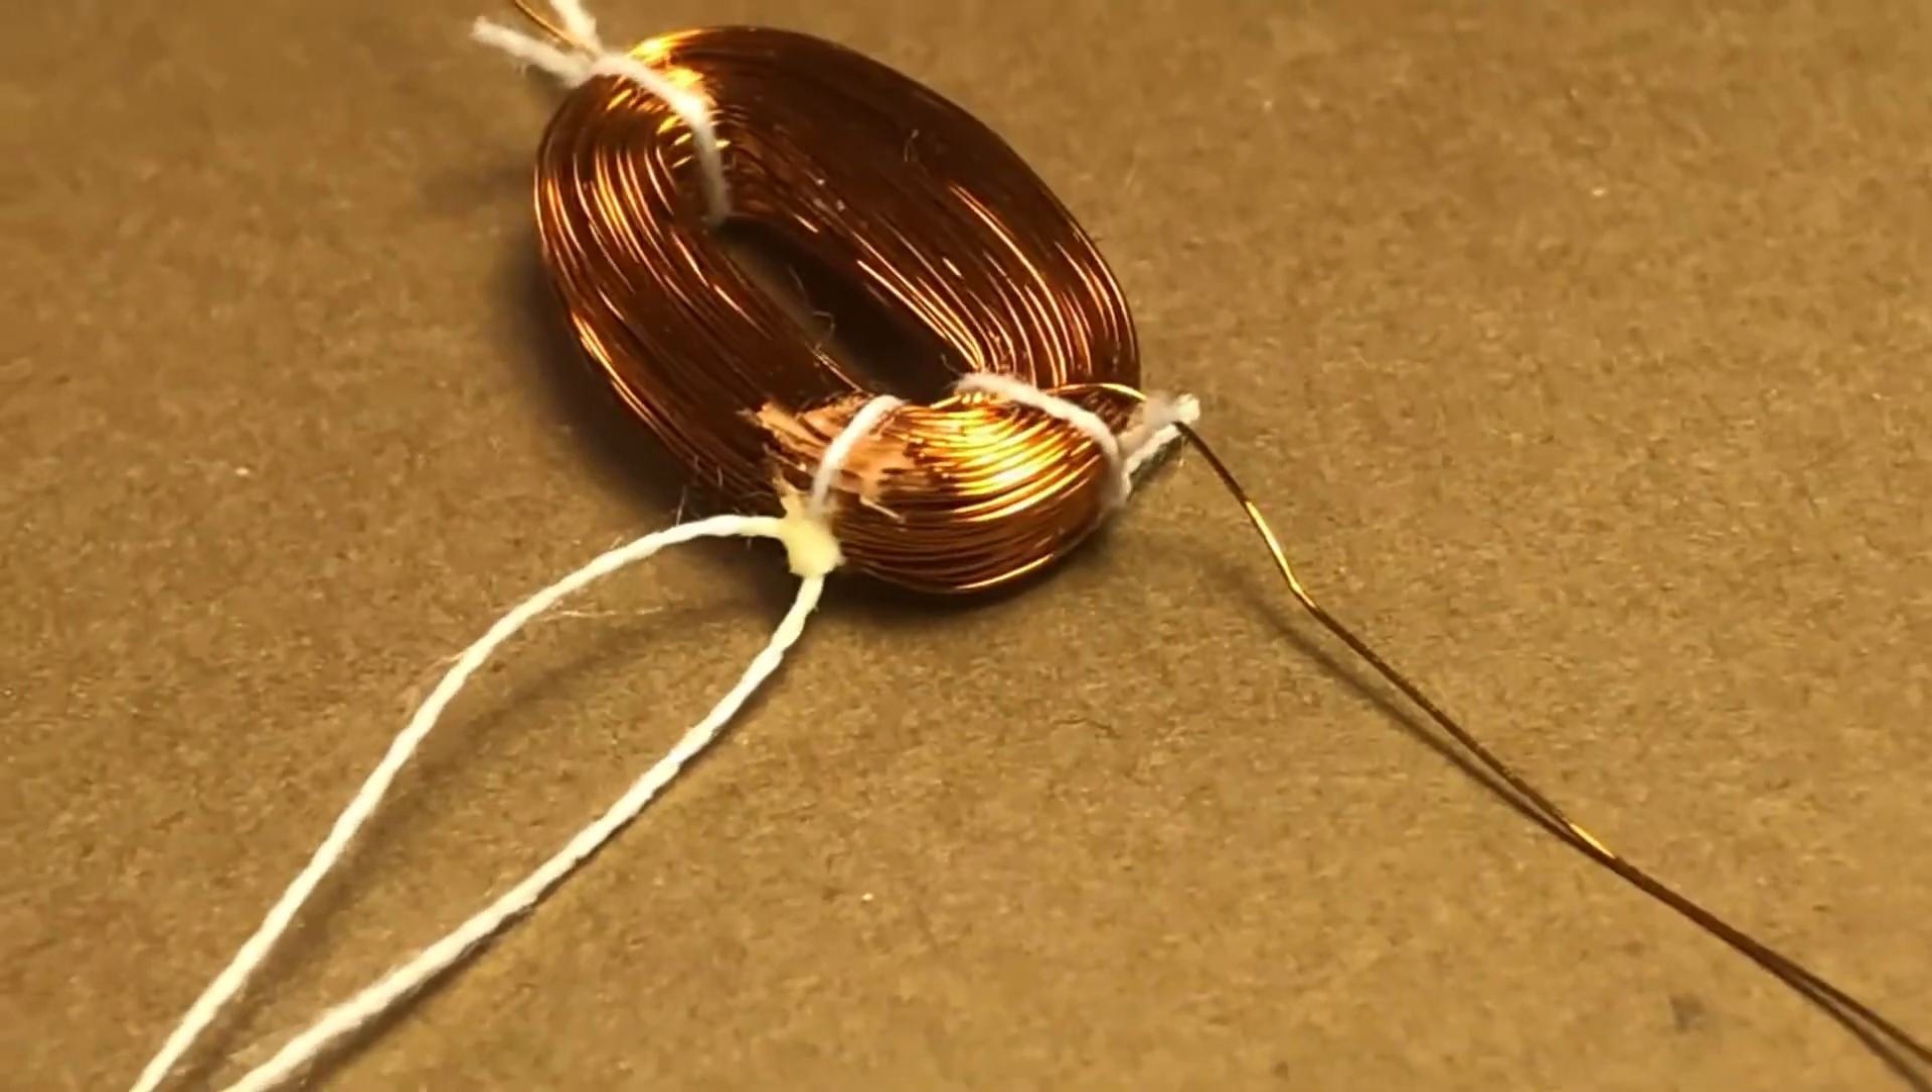Now that the knot is in and in fact I made it a triple knot um I pulled it around to the side of the coil as you can see.